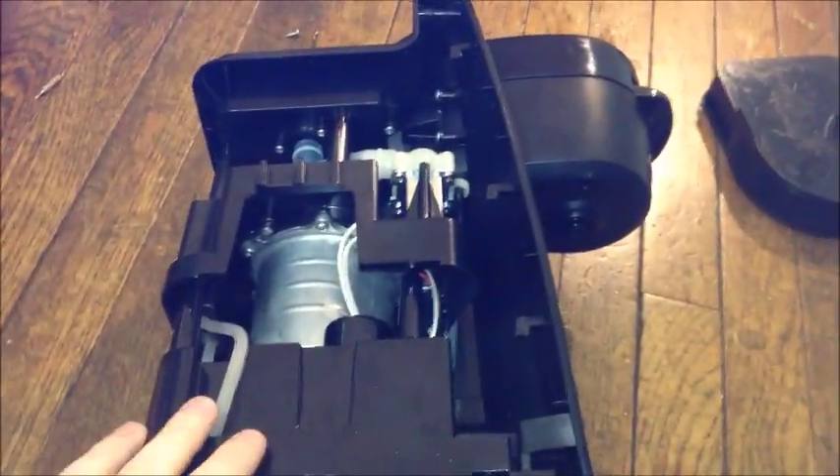Now that we got the side panel off, we can begin to understand how it actually works.